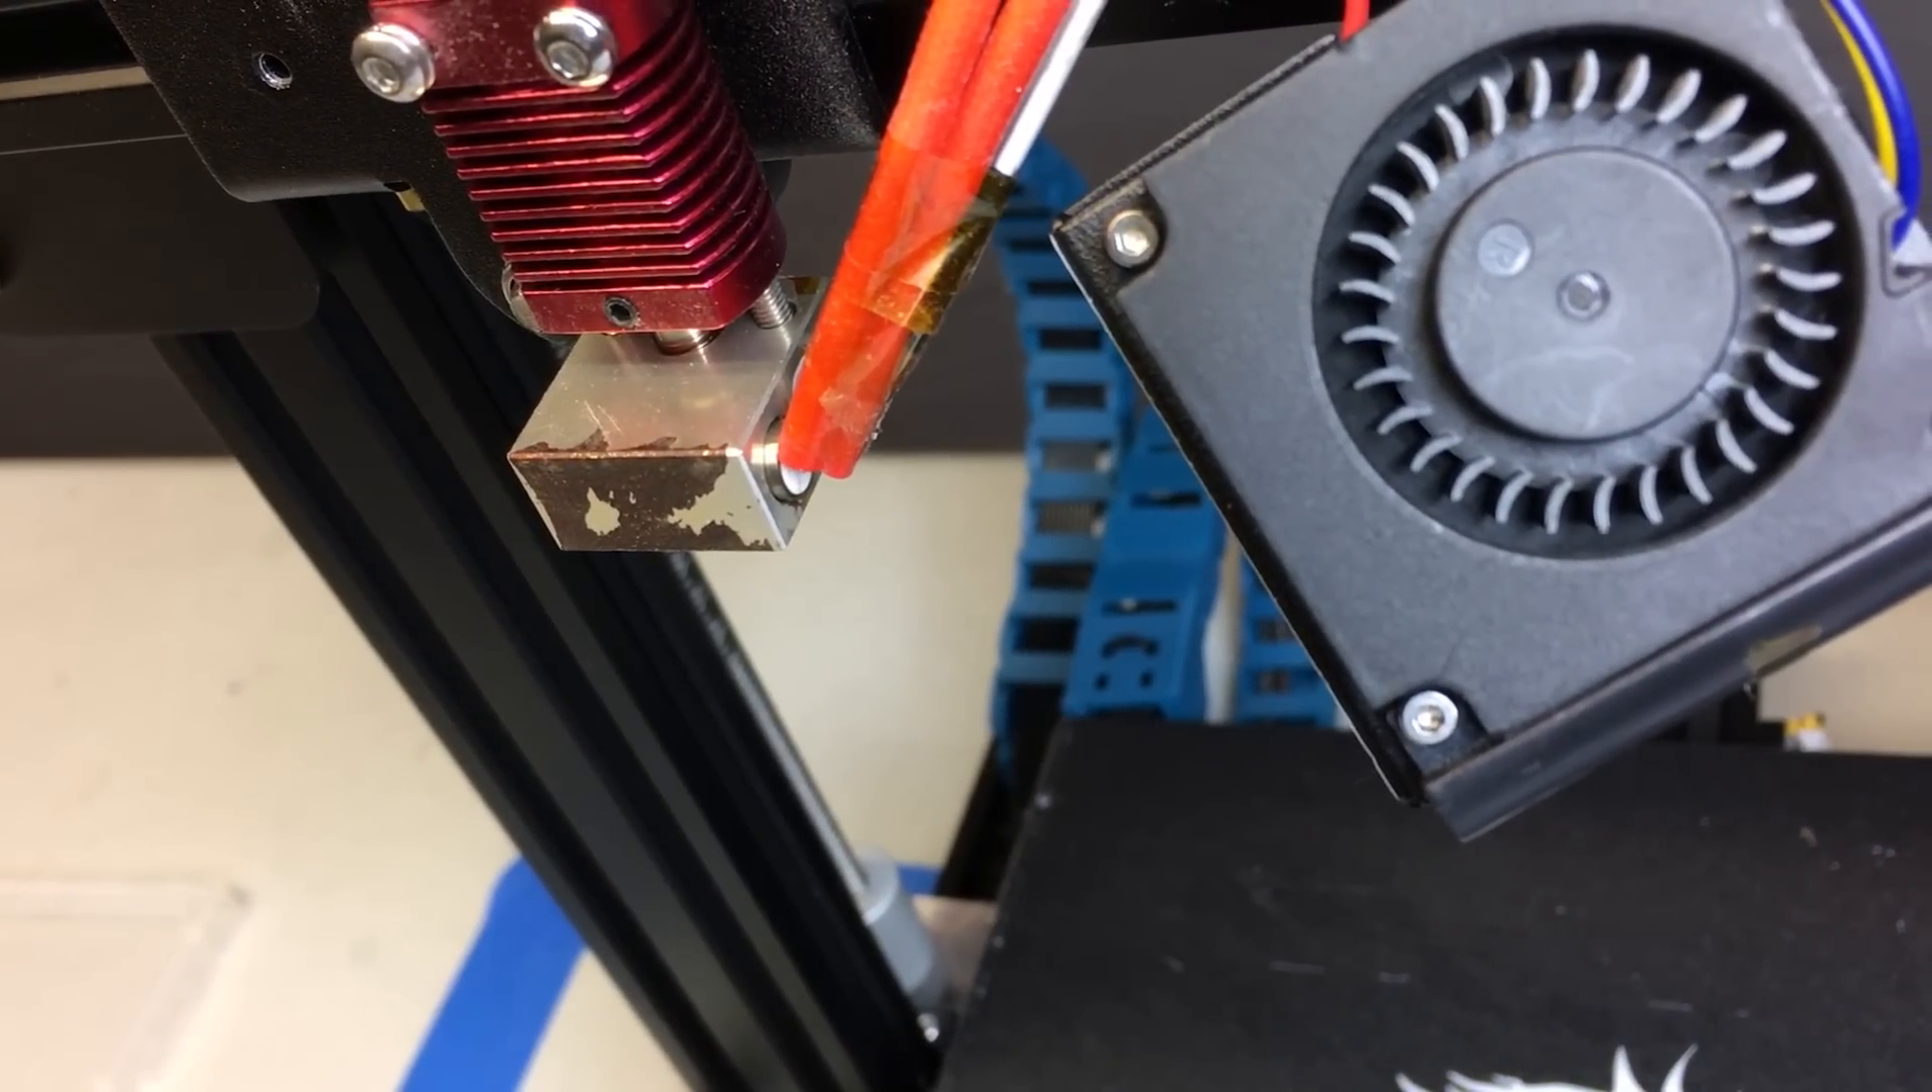That's what your heater block should look like once the insulation is stripped off.